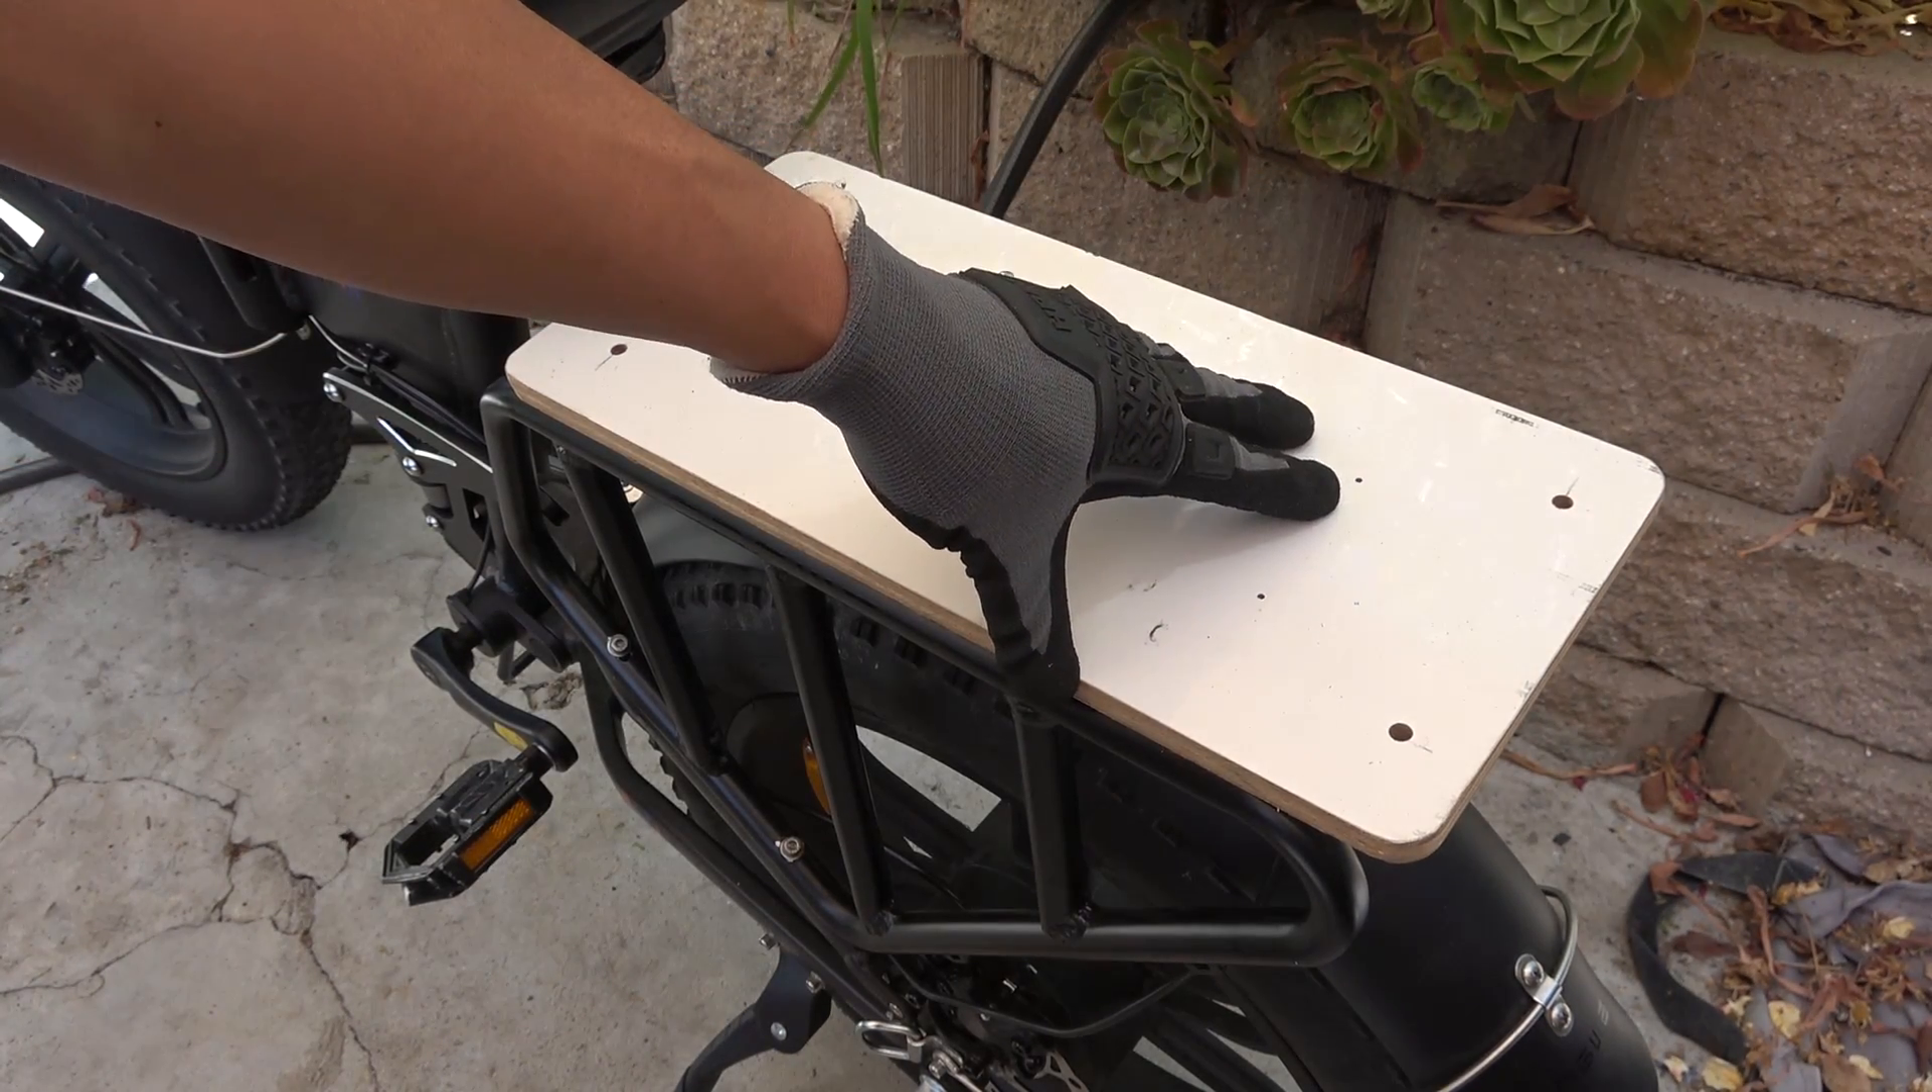I've got the rack installed back on the back and the plywood base on.